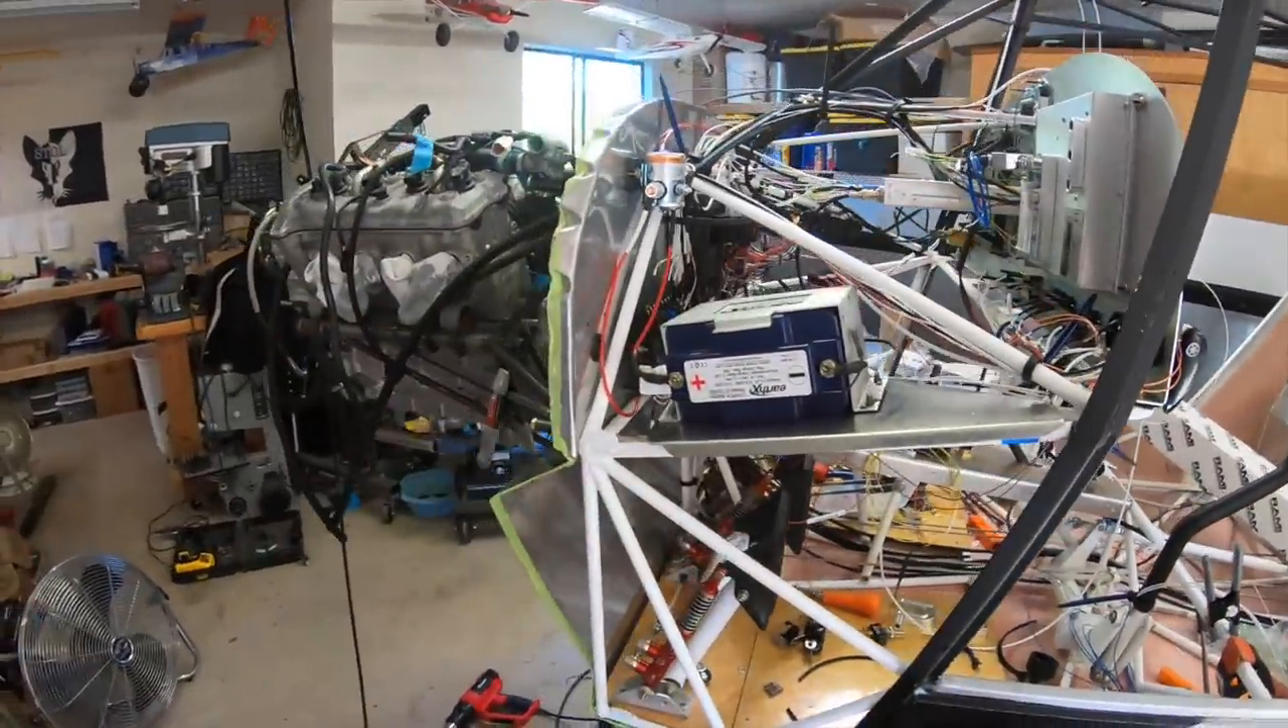Battery's now mounted in place.